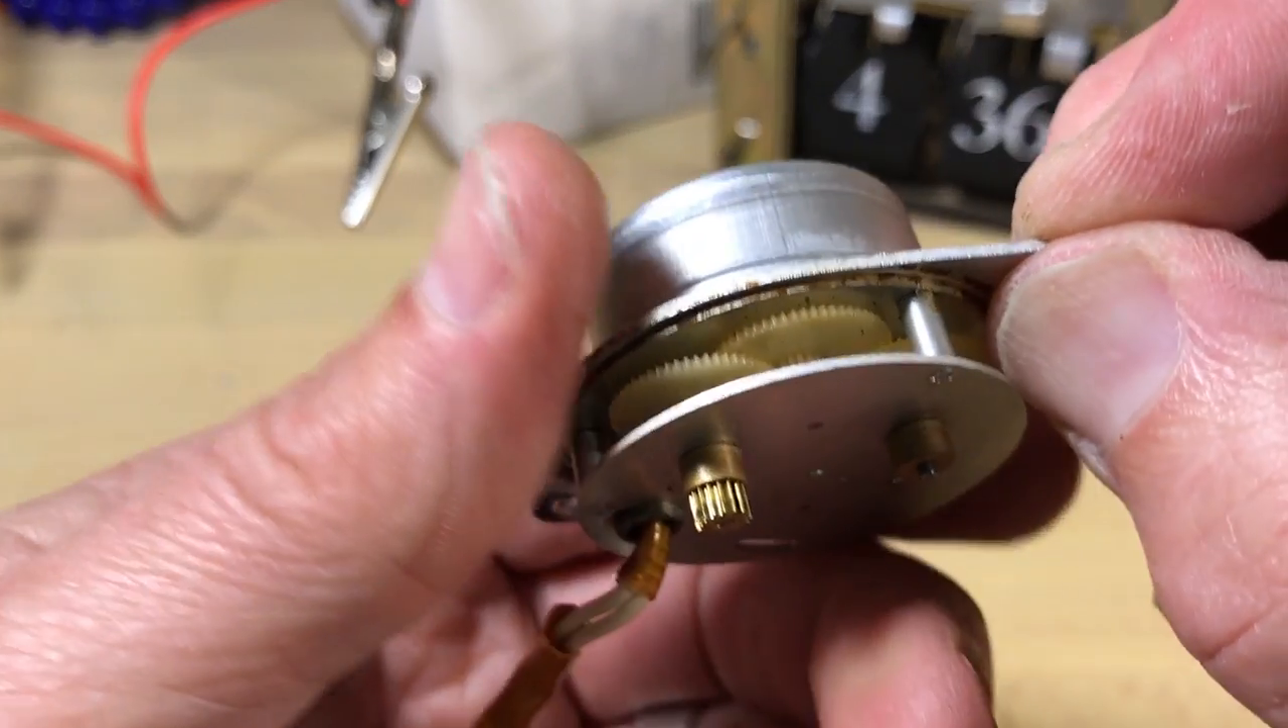Of course I still got to get this gearbox off first.